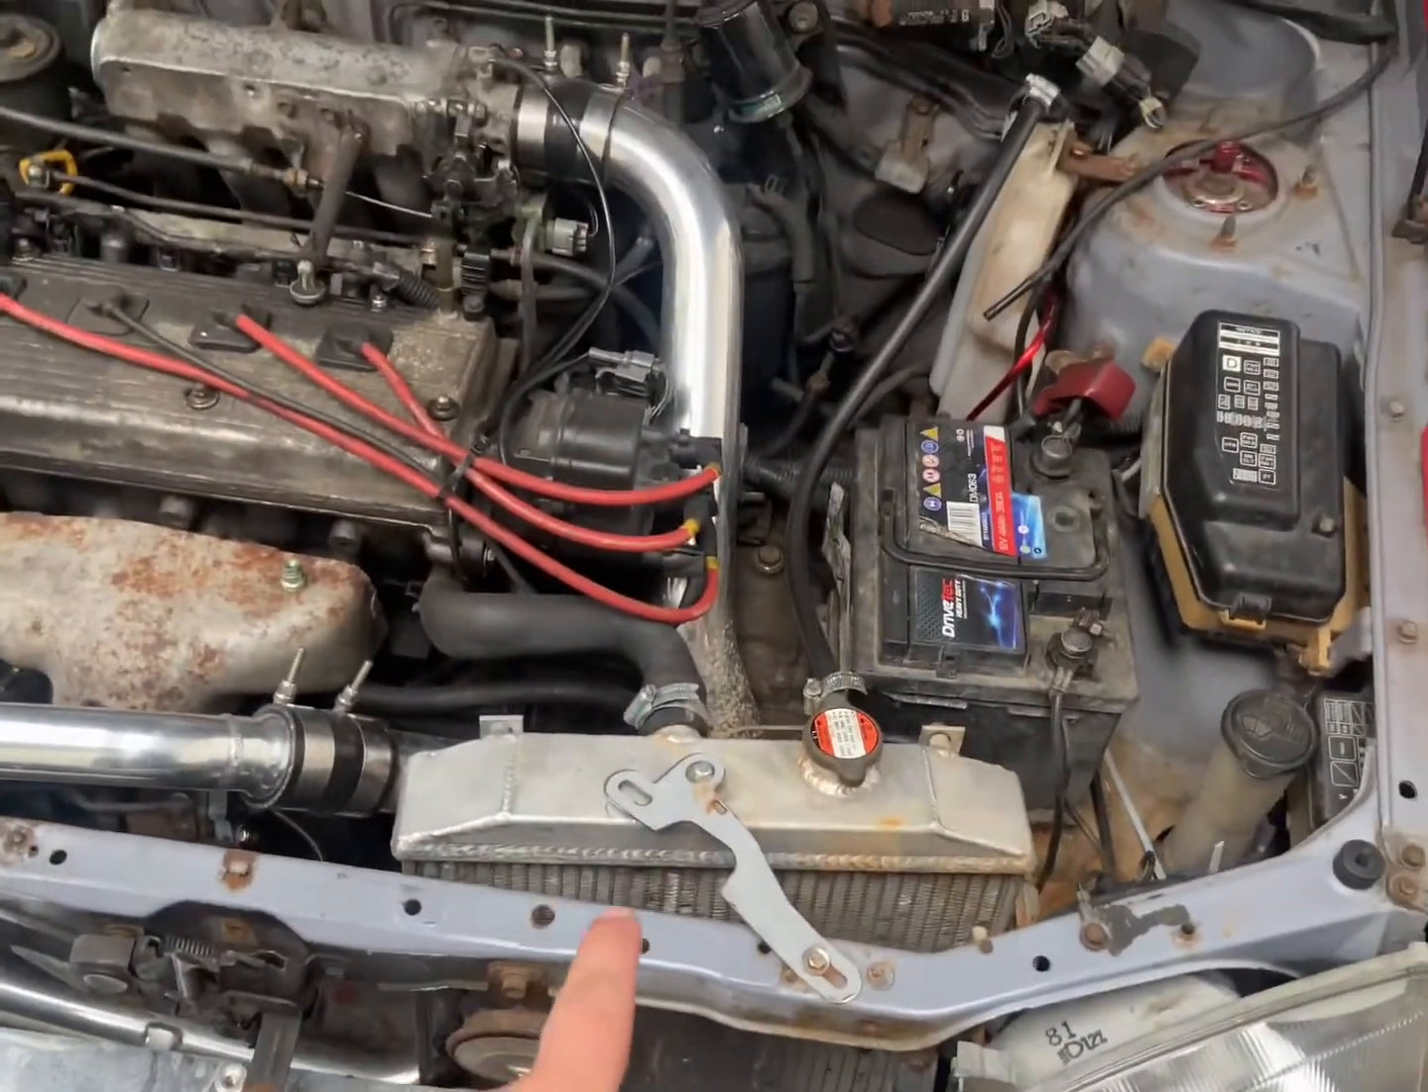Also the bracket that holds it in, sitting slanted, yep.